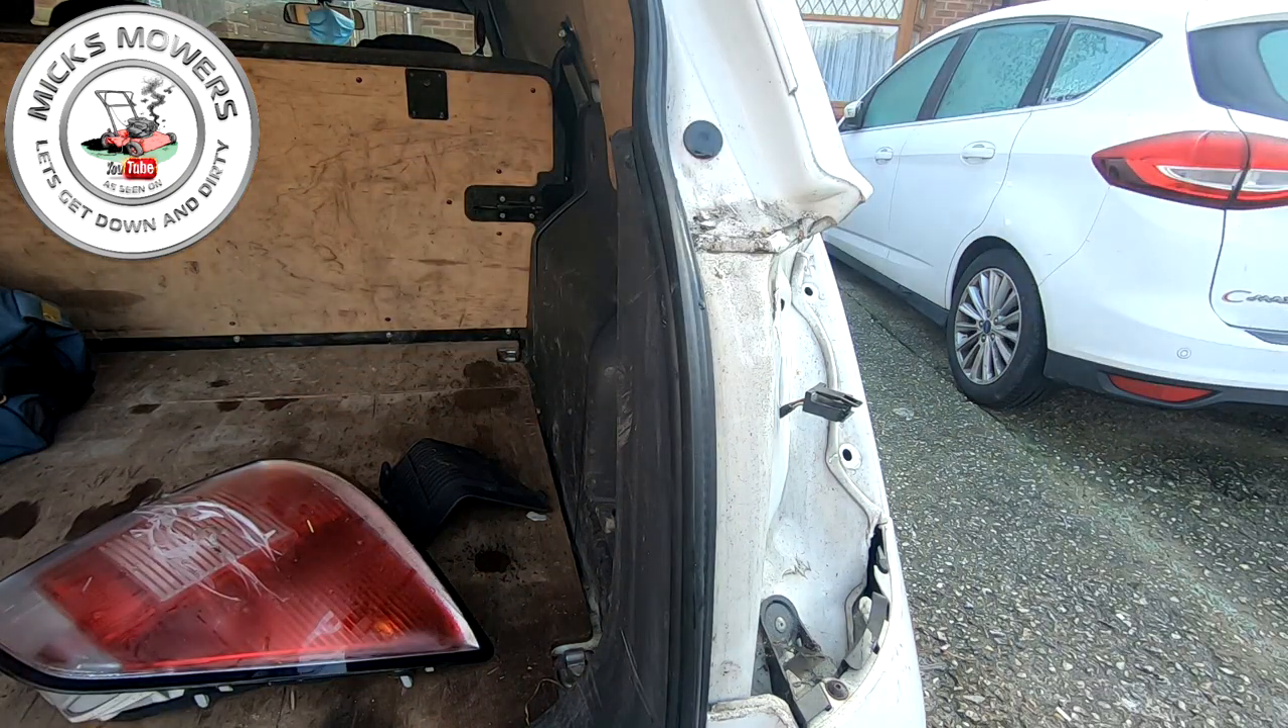And there's your light cluster removed.